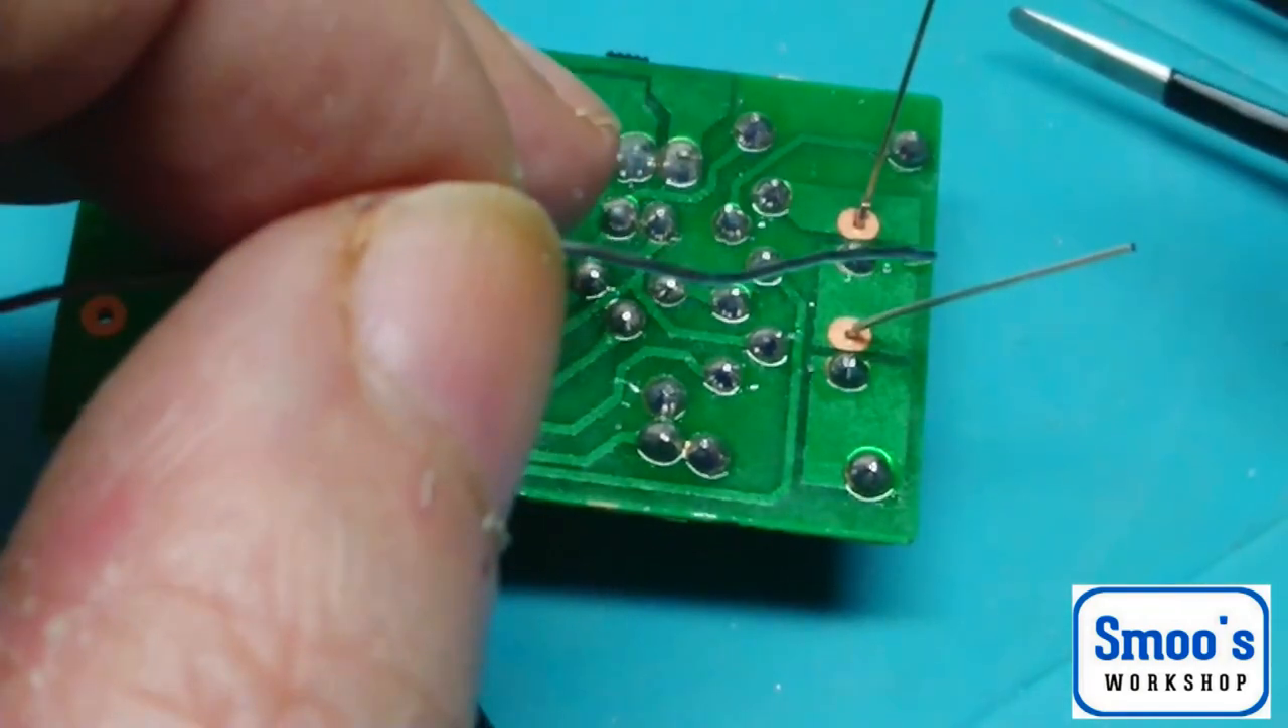Almost there, there's only two more solder connections.